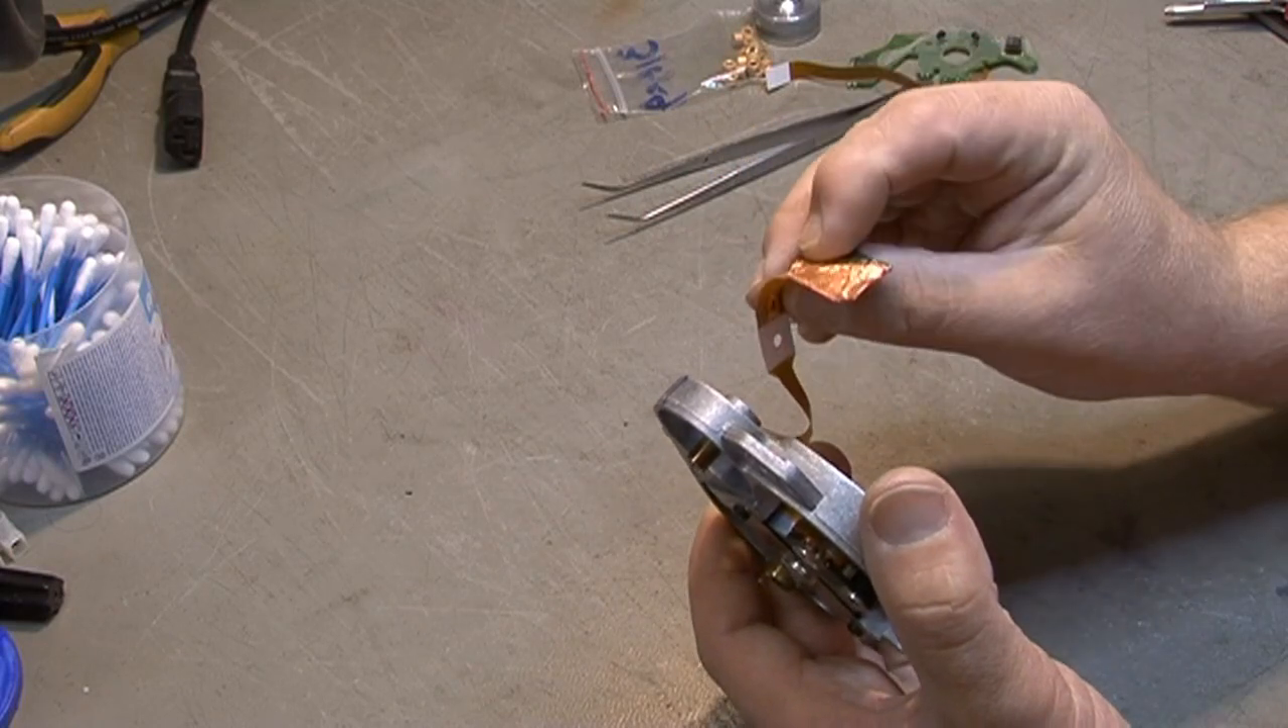Tutaj na laser jeszcze nałożyłem na złącze taśmę miedzianą, tak żebym miał pewność, że nie zabiję diody laserowej elektrostatycznie.